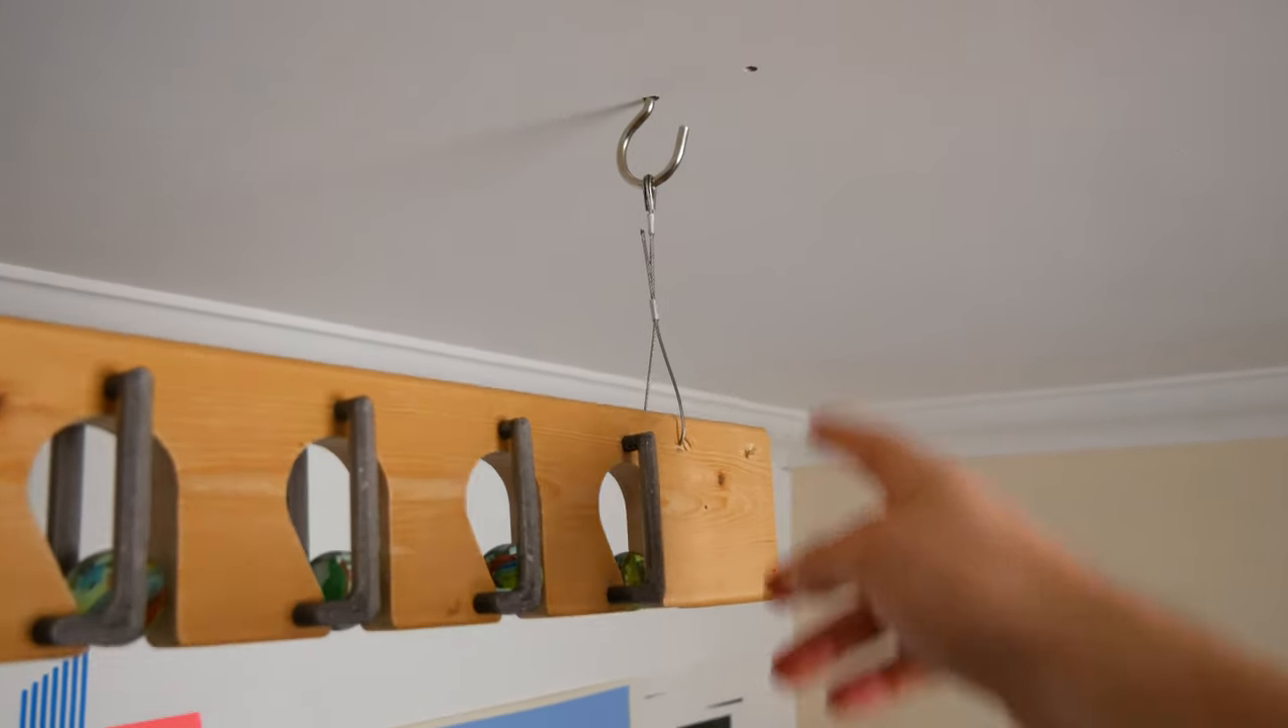And then I've just got some steel wire and it's just attaching to the hook.